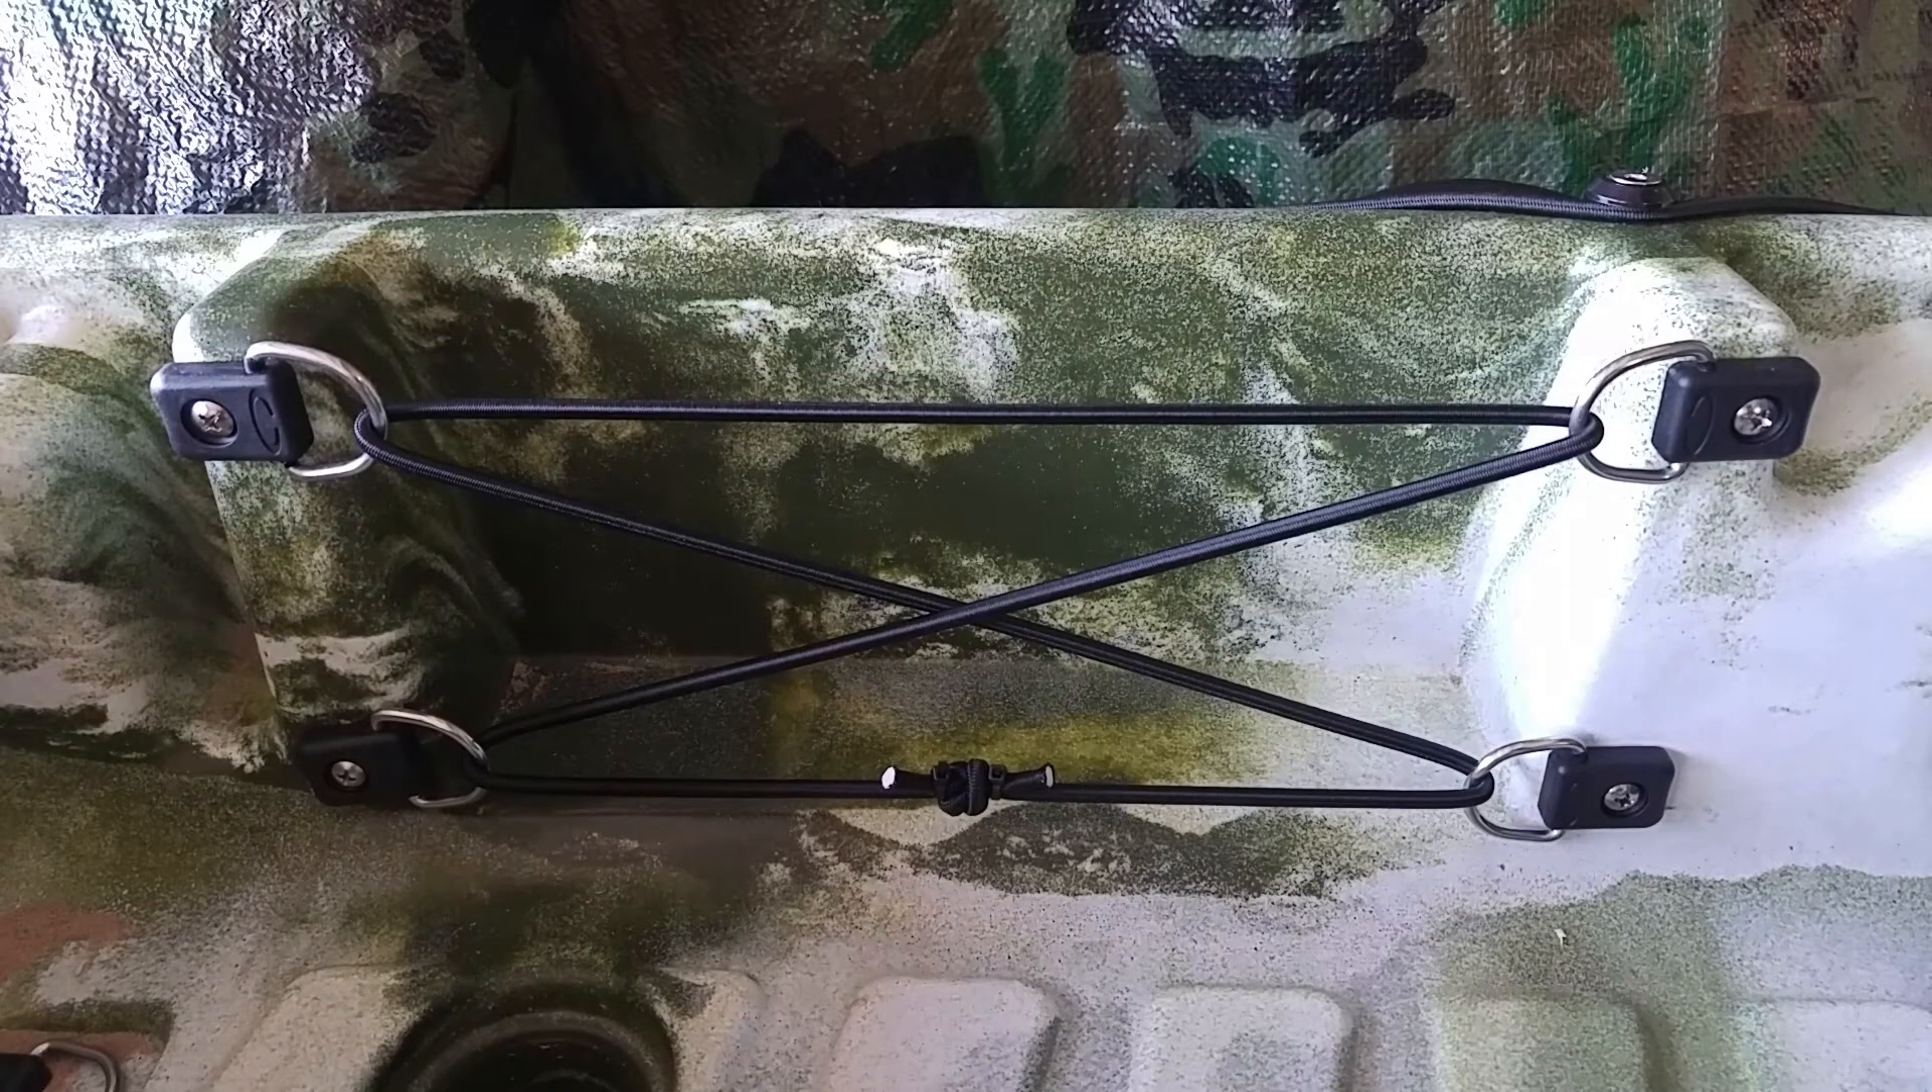All 4 D -rings are installed.